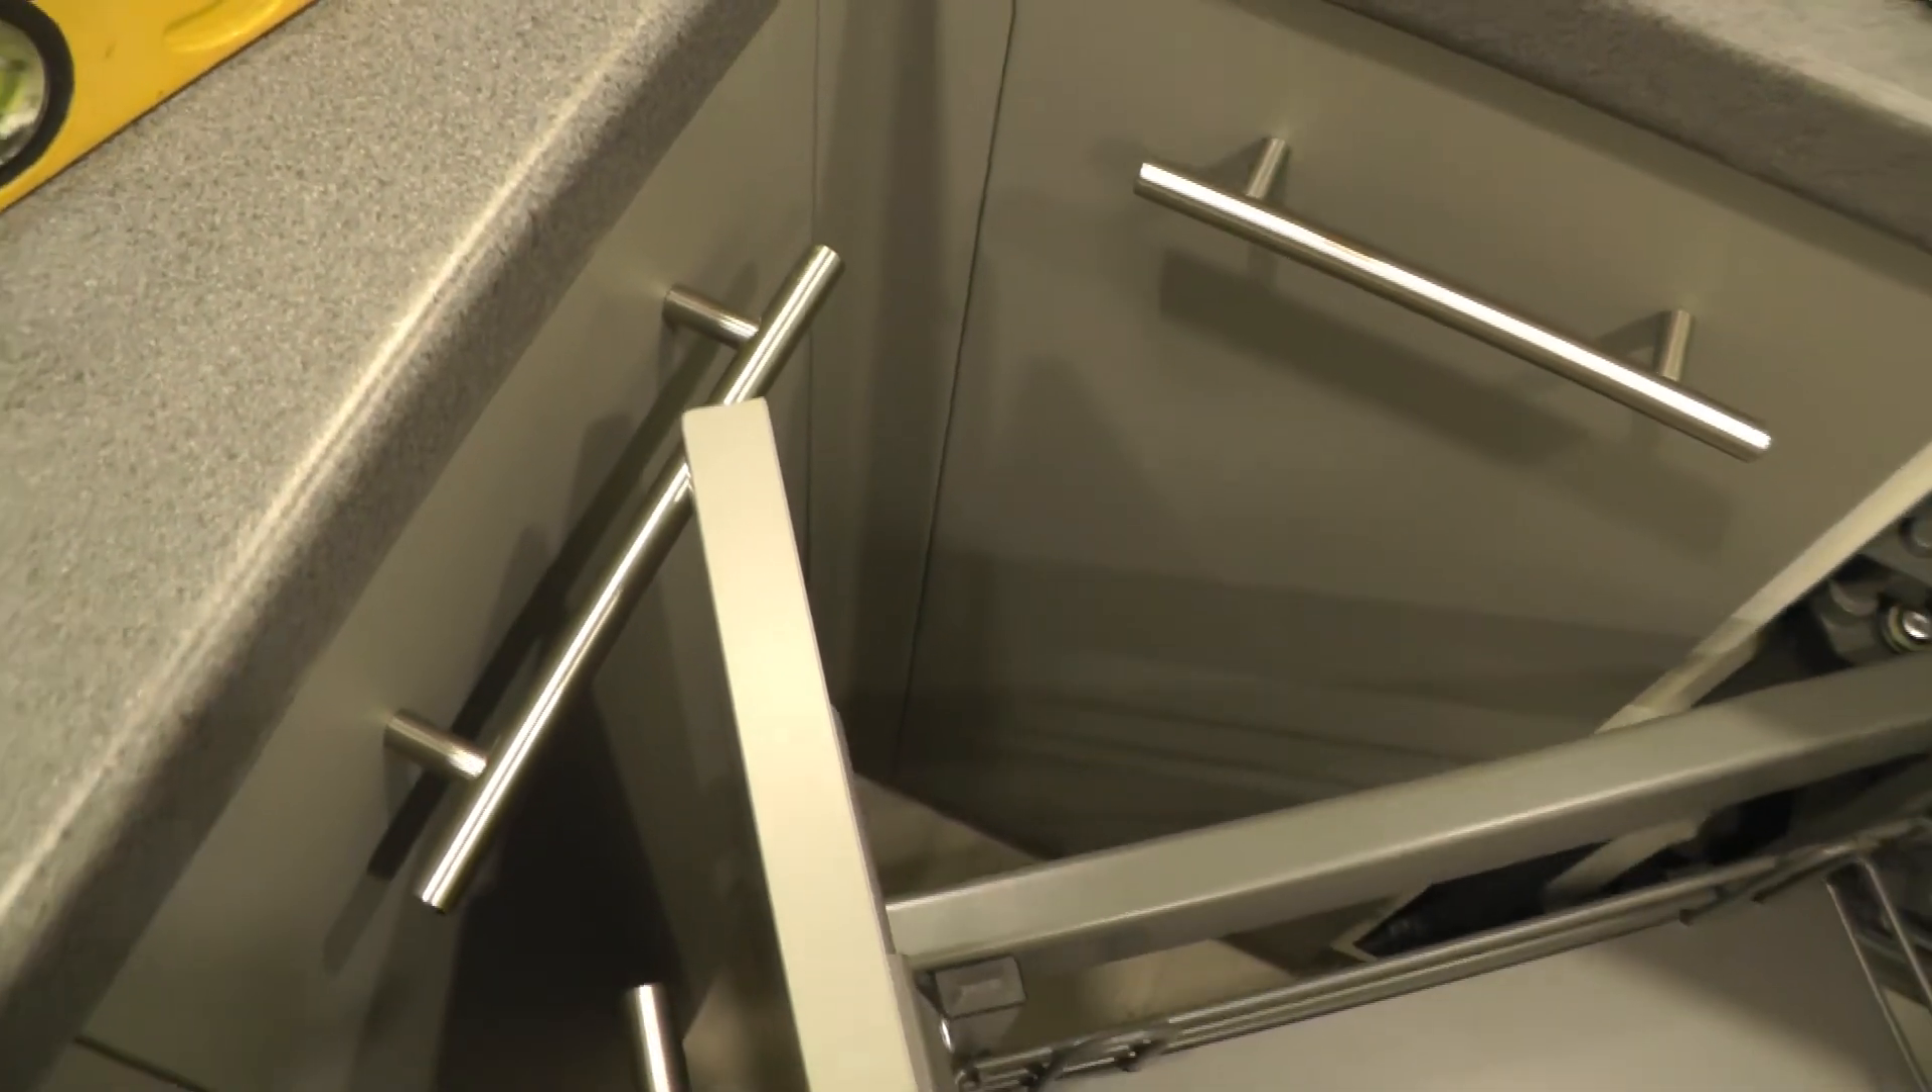This is as far as the door will open because it hits the handle on the other door.